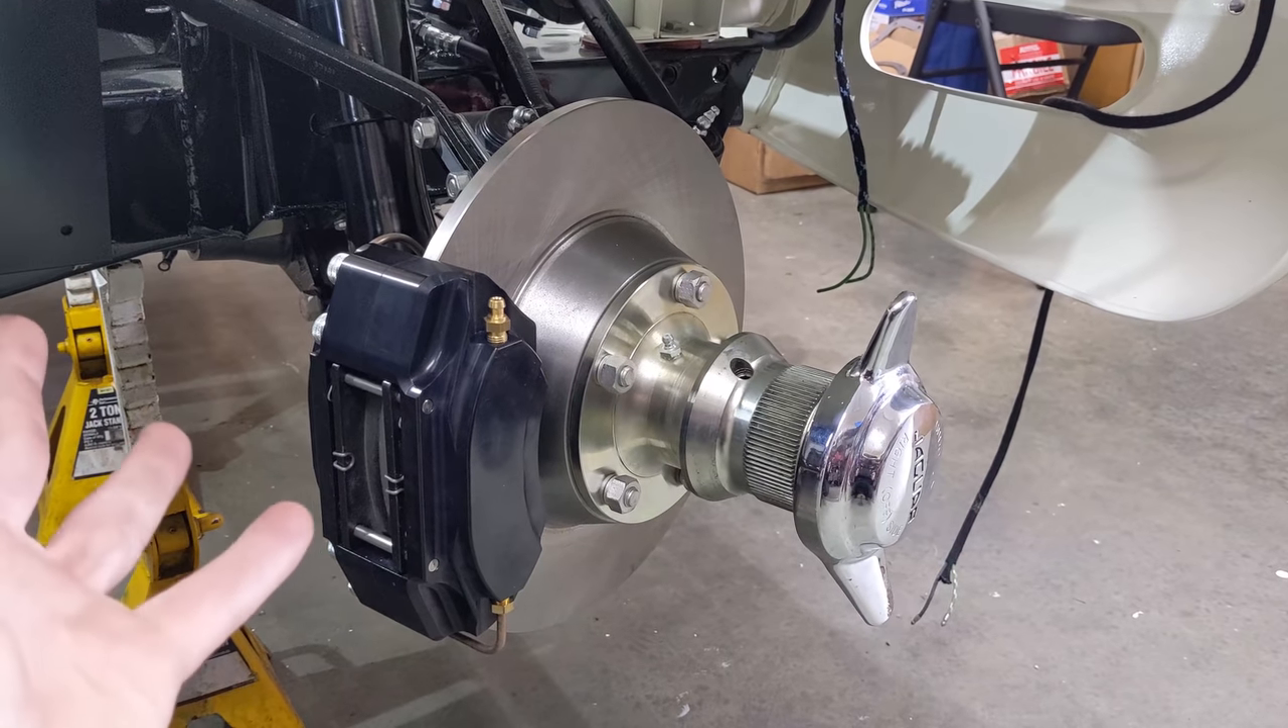Look at that got those four piston calipers fully installed.